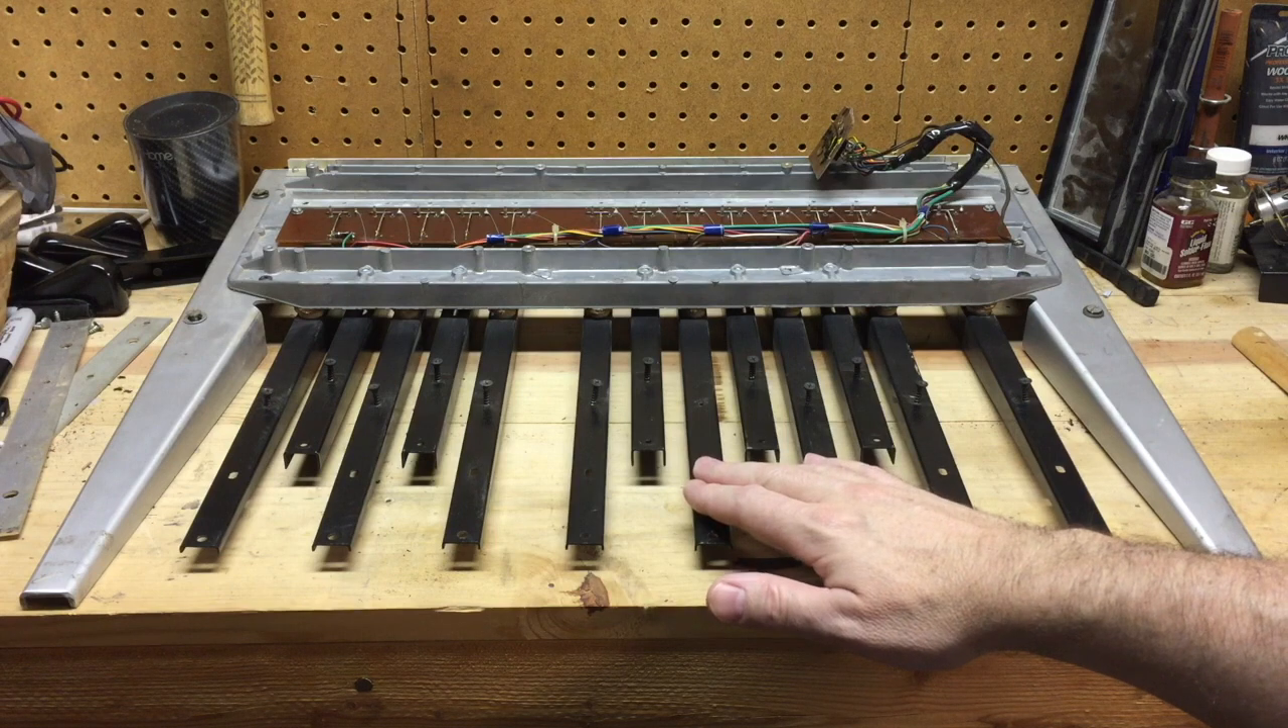All right, it looks like we're done with the pedal board just about. All we need to do is put the pedal caps back on.